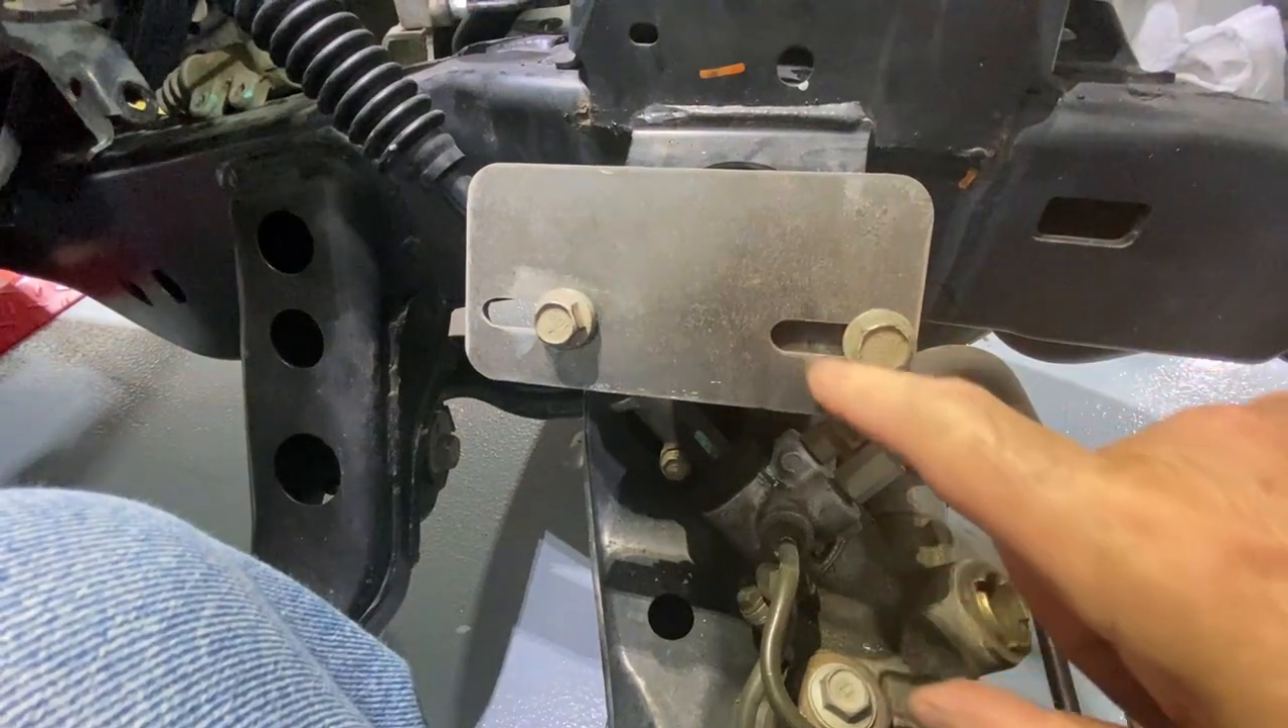Okay, now the mounts are in place using the factory holes. There's a 1 .25 inch slot on either side that will allow some movement front and back.